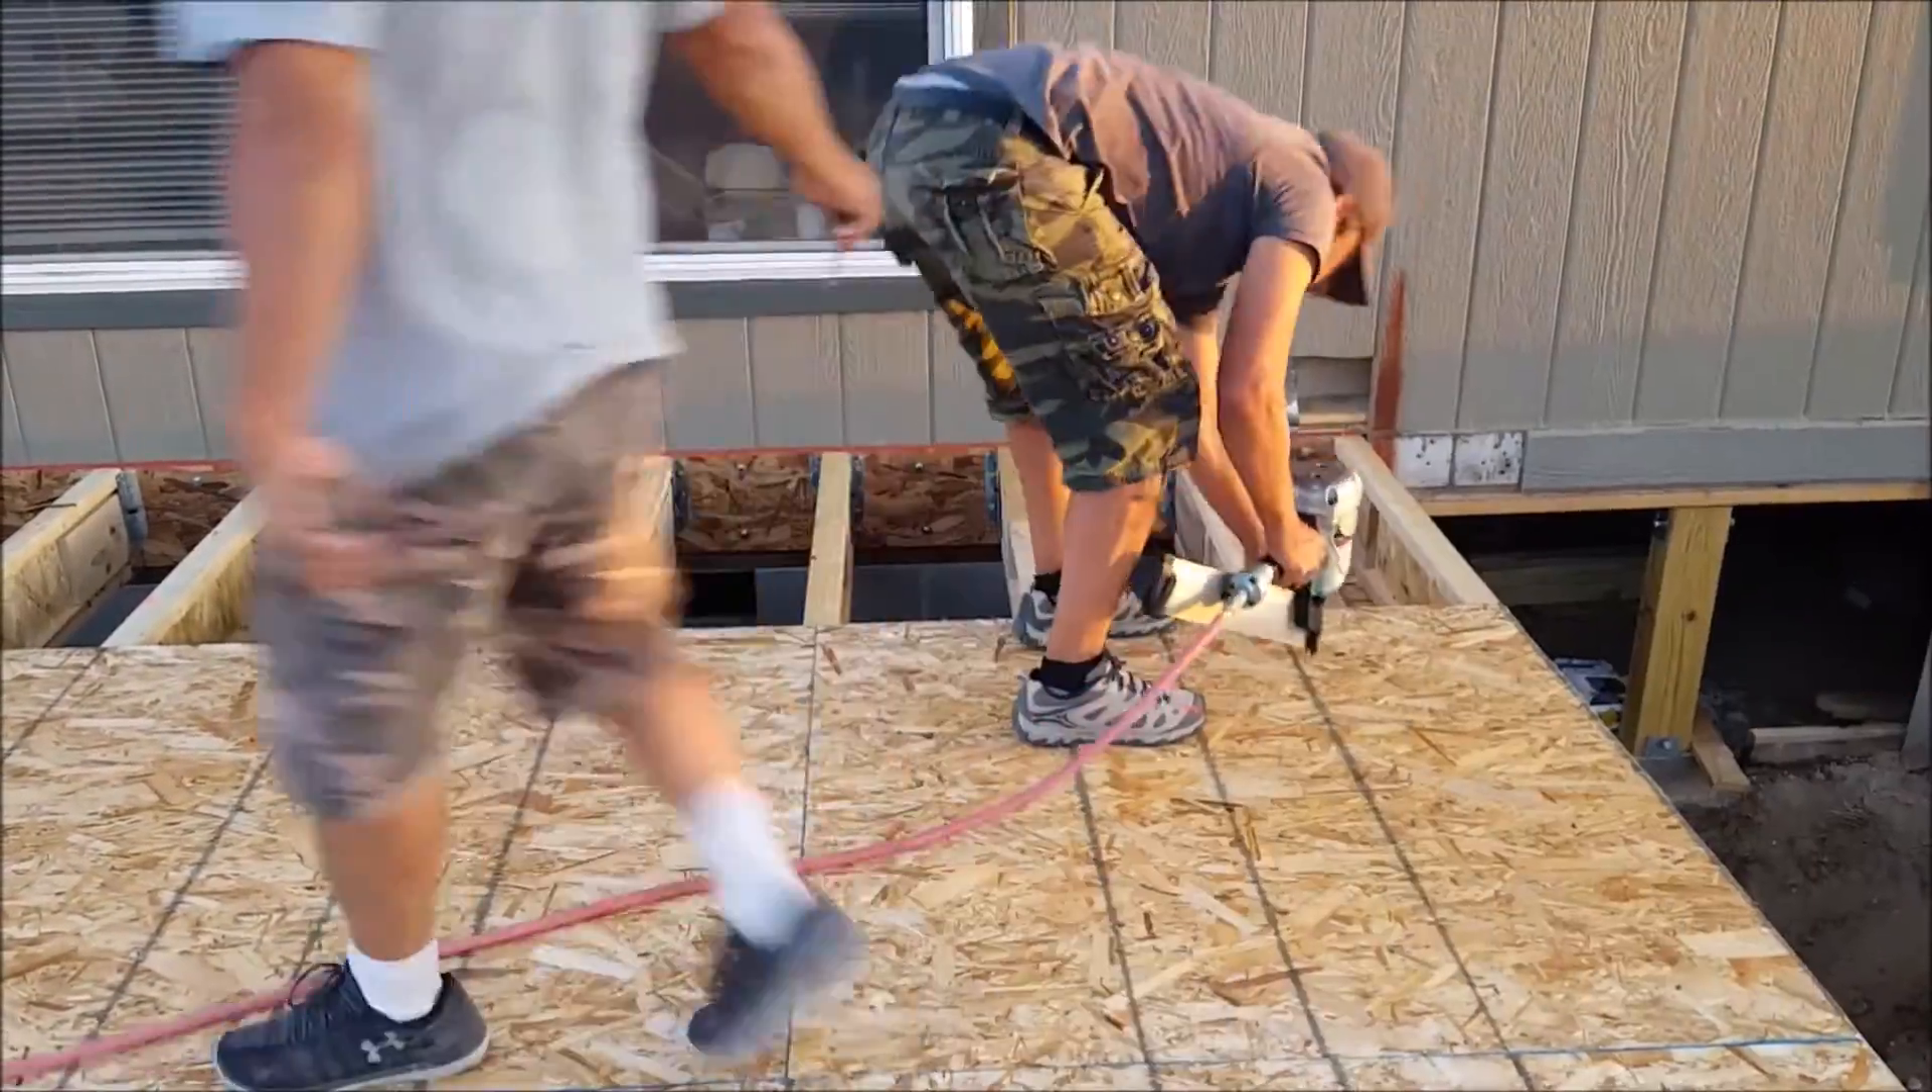So at this point, I'm pretty close to being done with the subfloor installation. I just got one more row left.